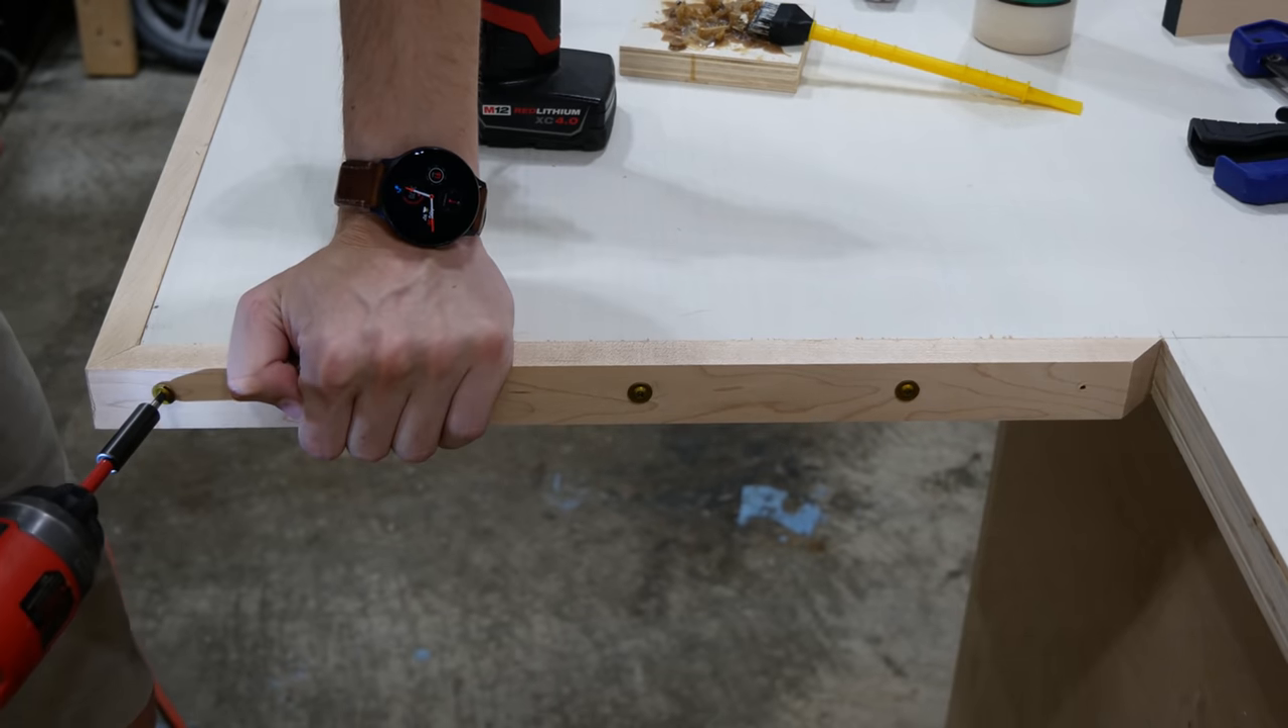I glued the wood edging and secured it in place using washer head screws pre -drilling the holes before putting the screws in.